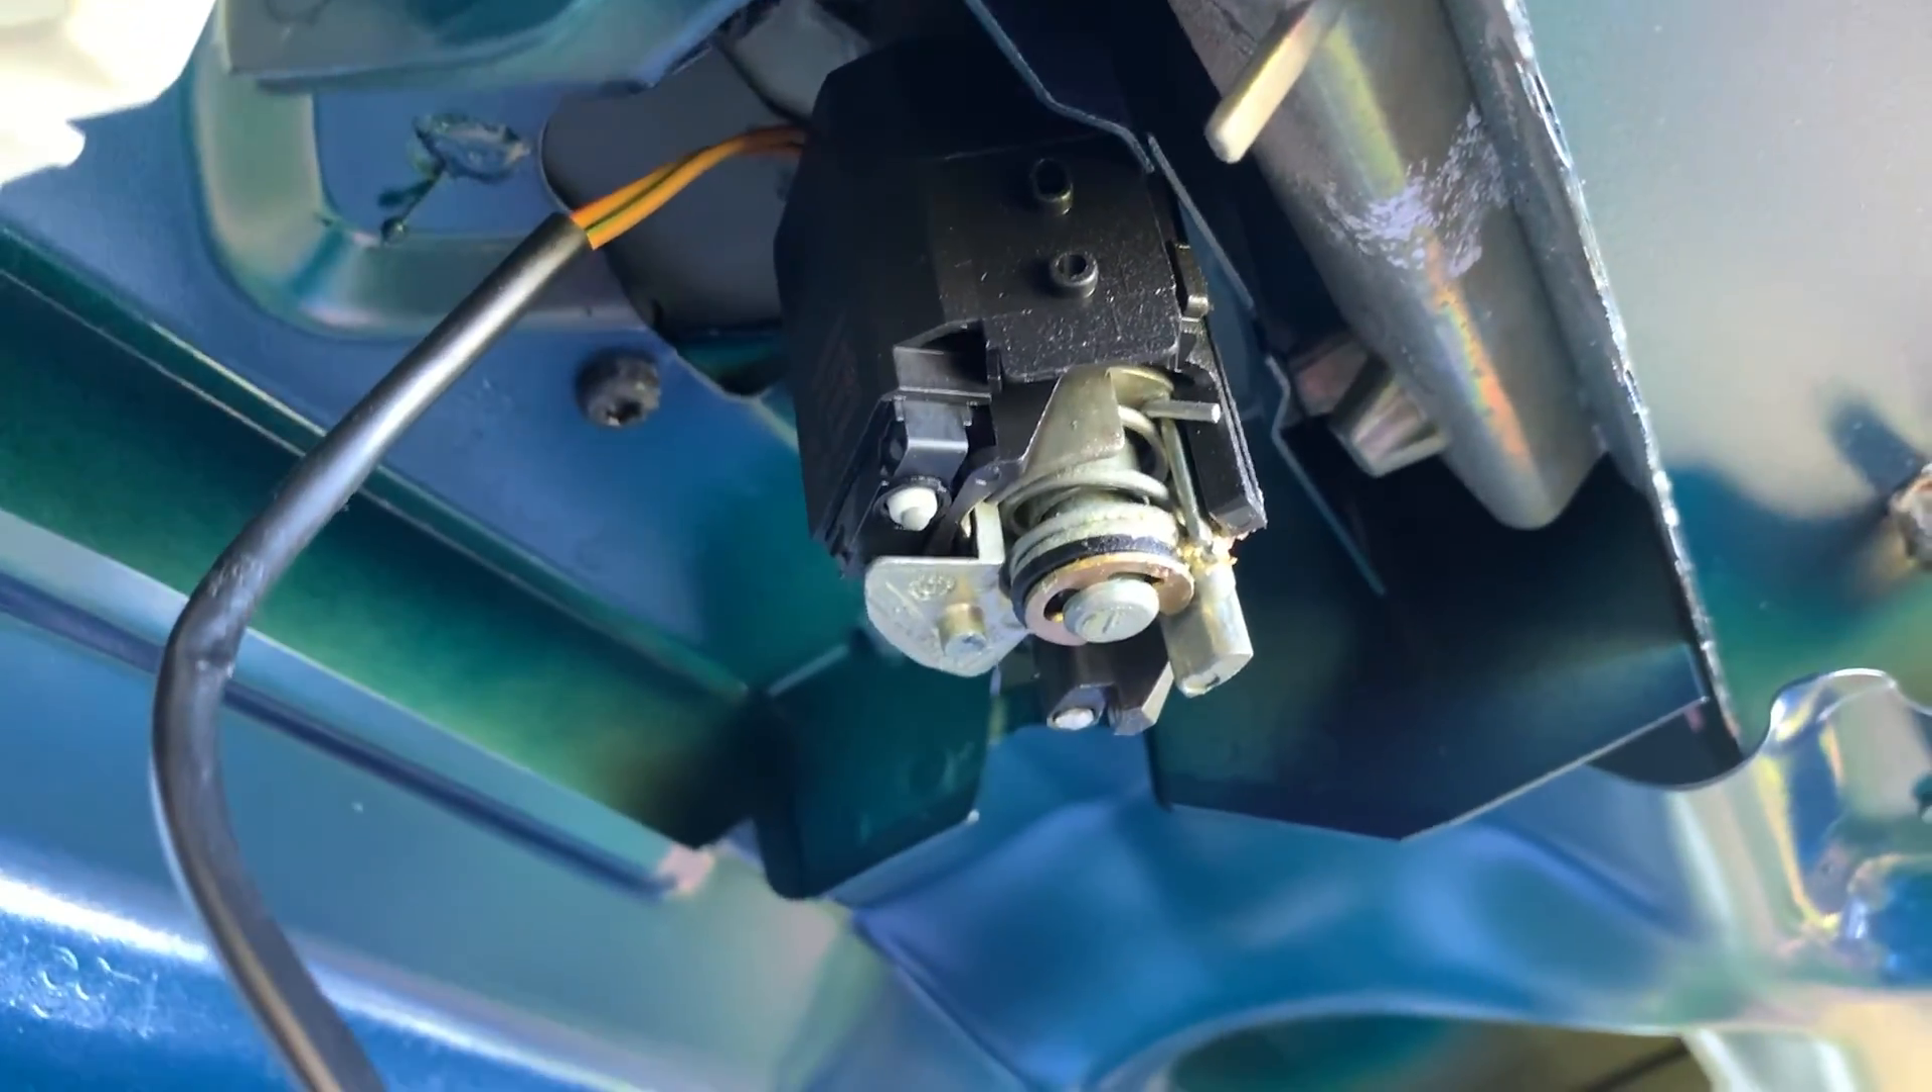So the only real thing we have left to do on this original trunk lid aside from get all the little clips off afterwards is we have to get the lock out.